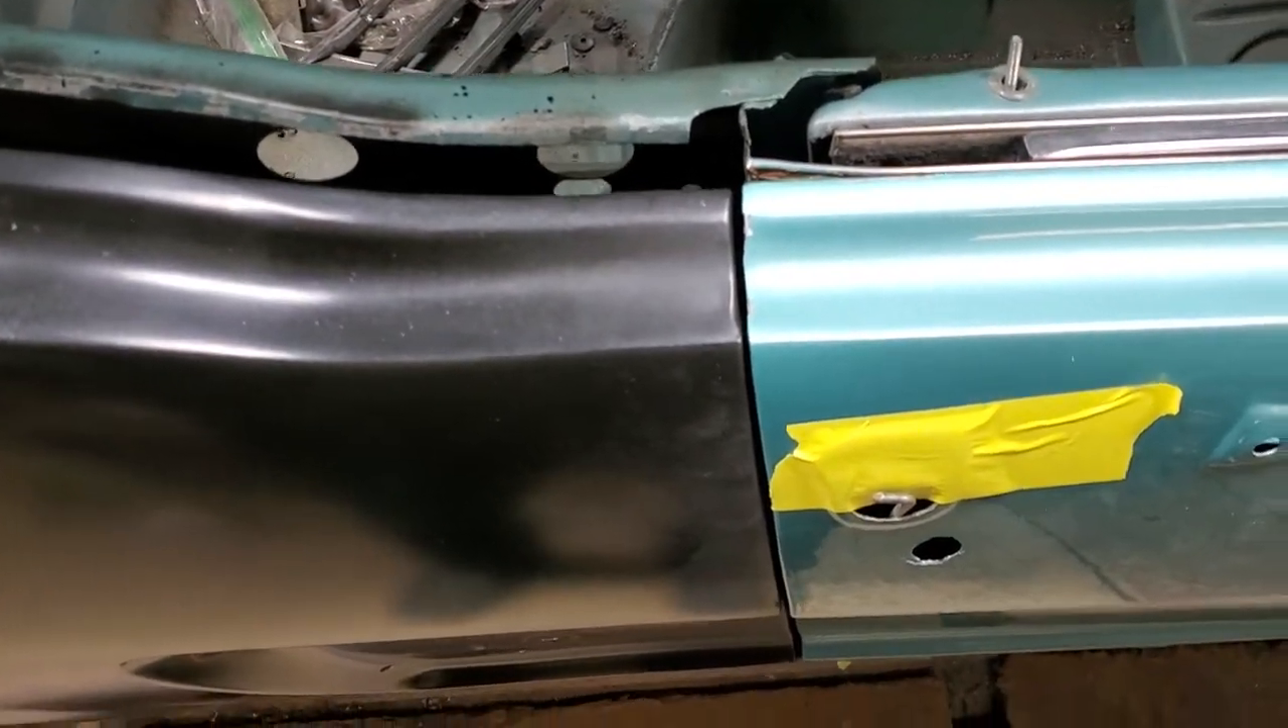The gap looks good that's about as good as you're gonna get for a reproduction.